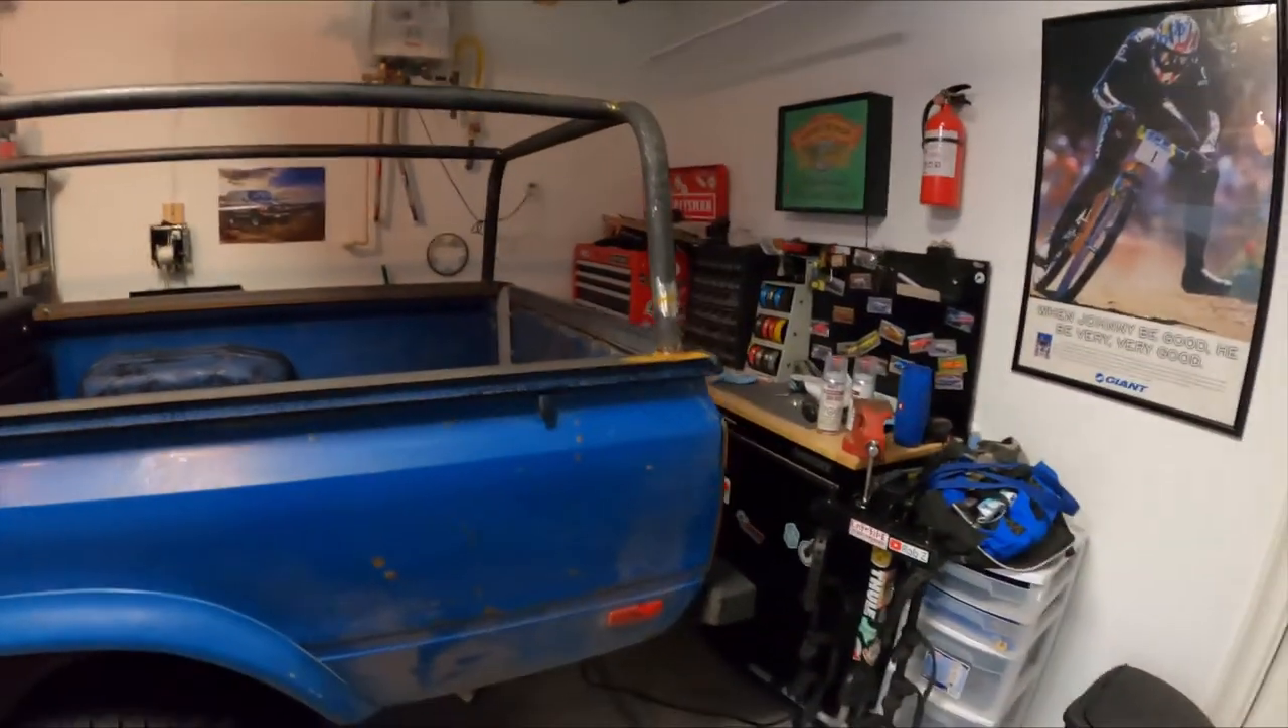I have the bed rack kind of mocked up already.